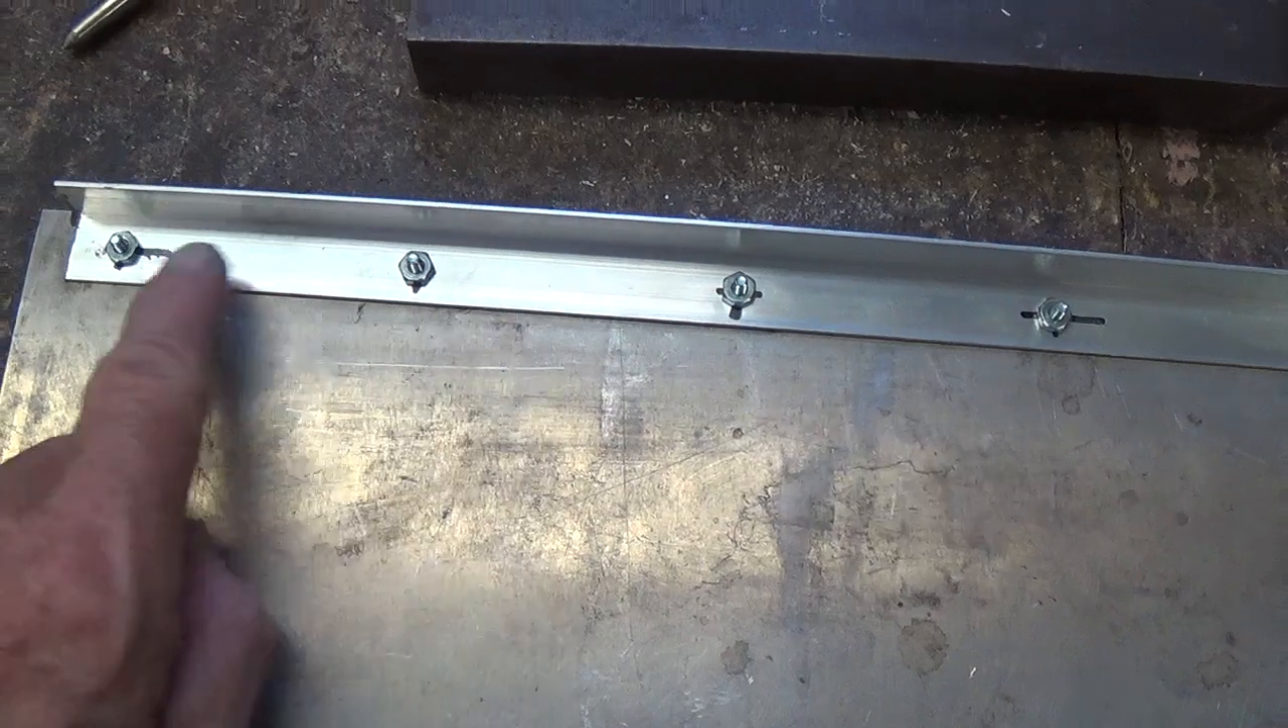Now with the right angle securely attached to our amplifier top plate with screws and nuts, we're ready to continue the process to attach the front panel.